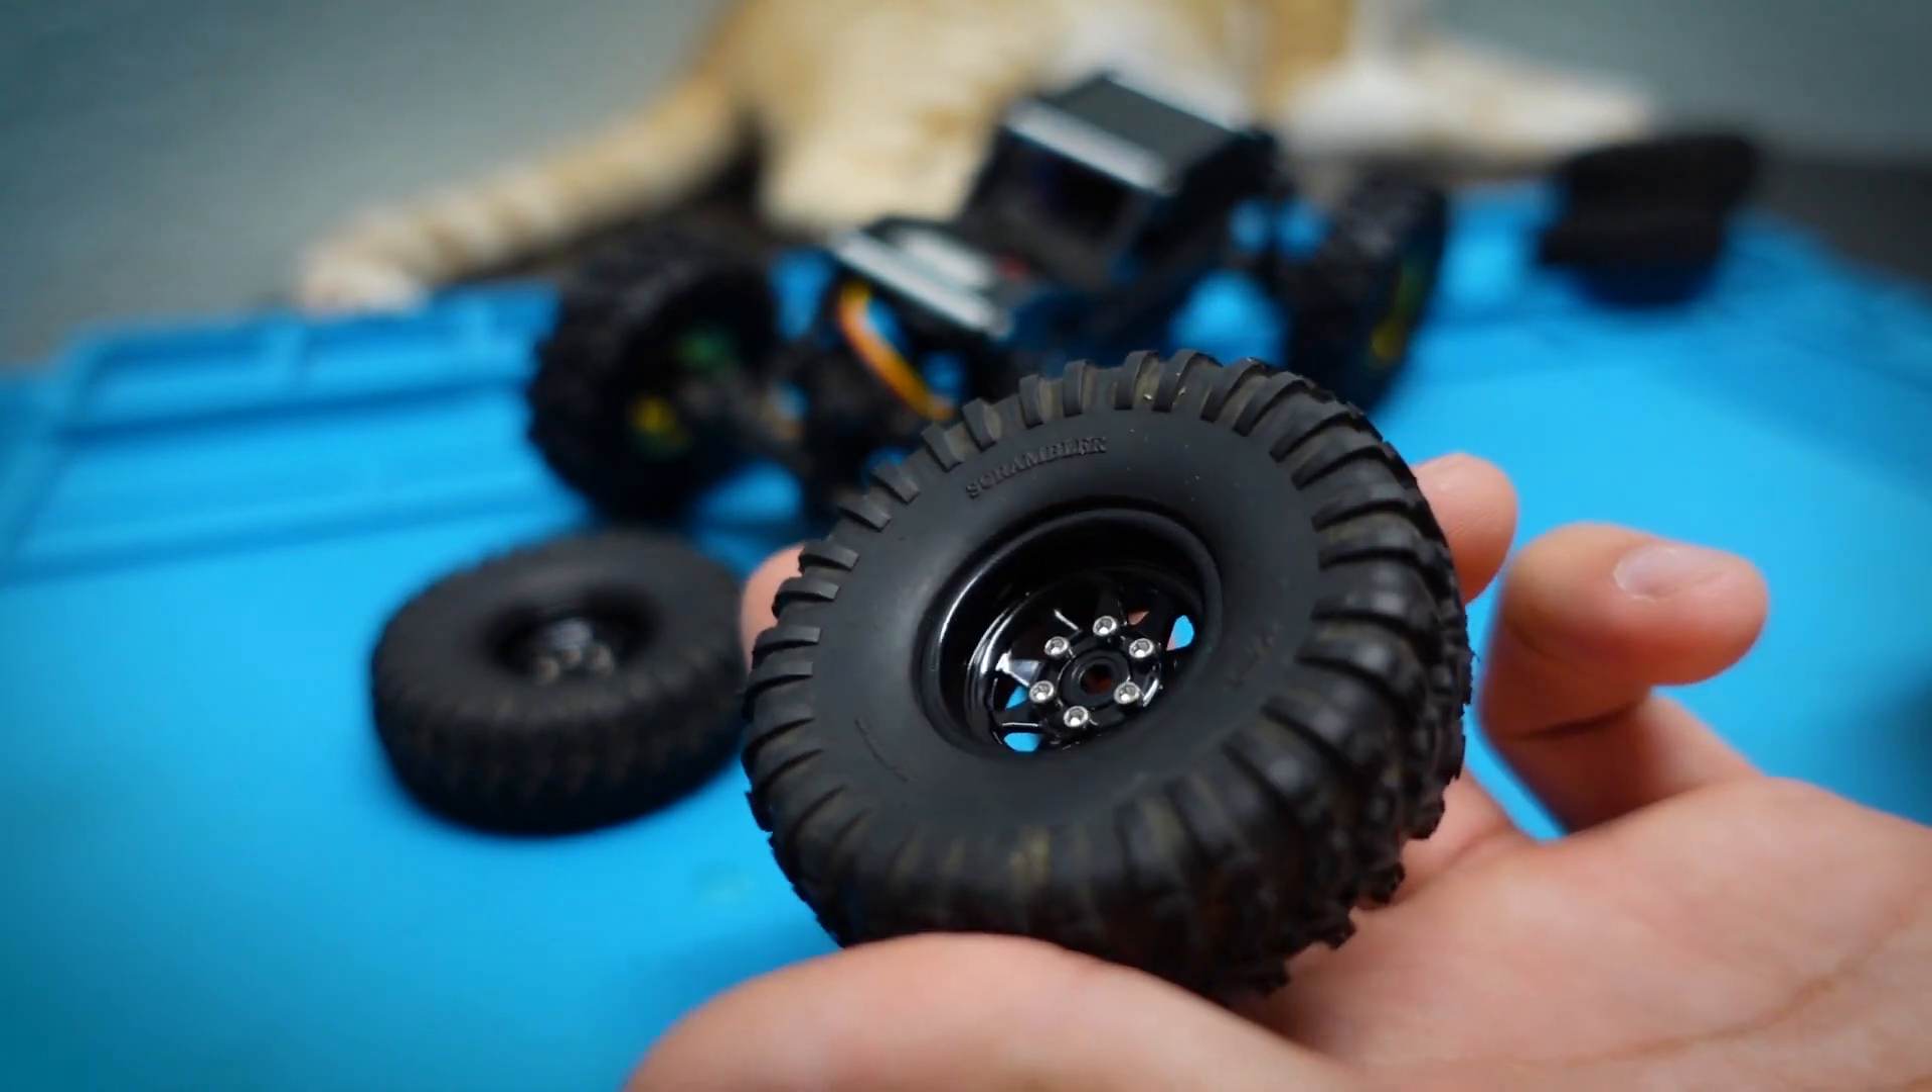There is the wheel and tire all set up.